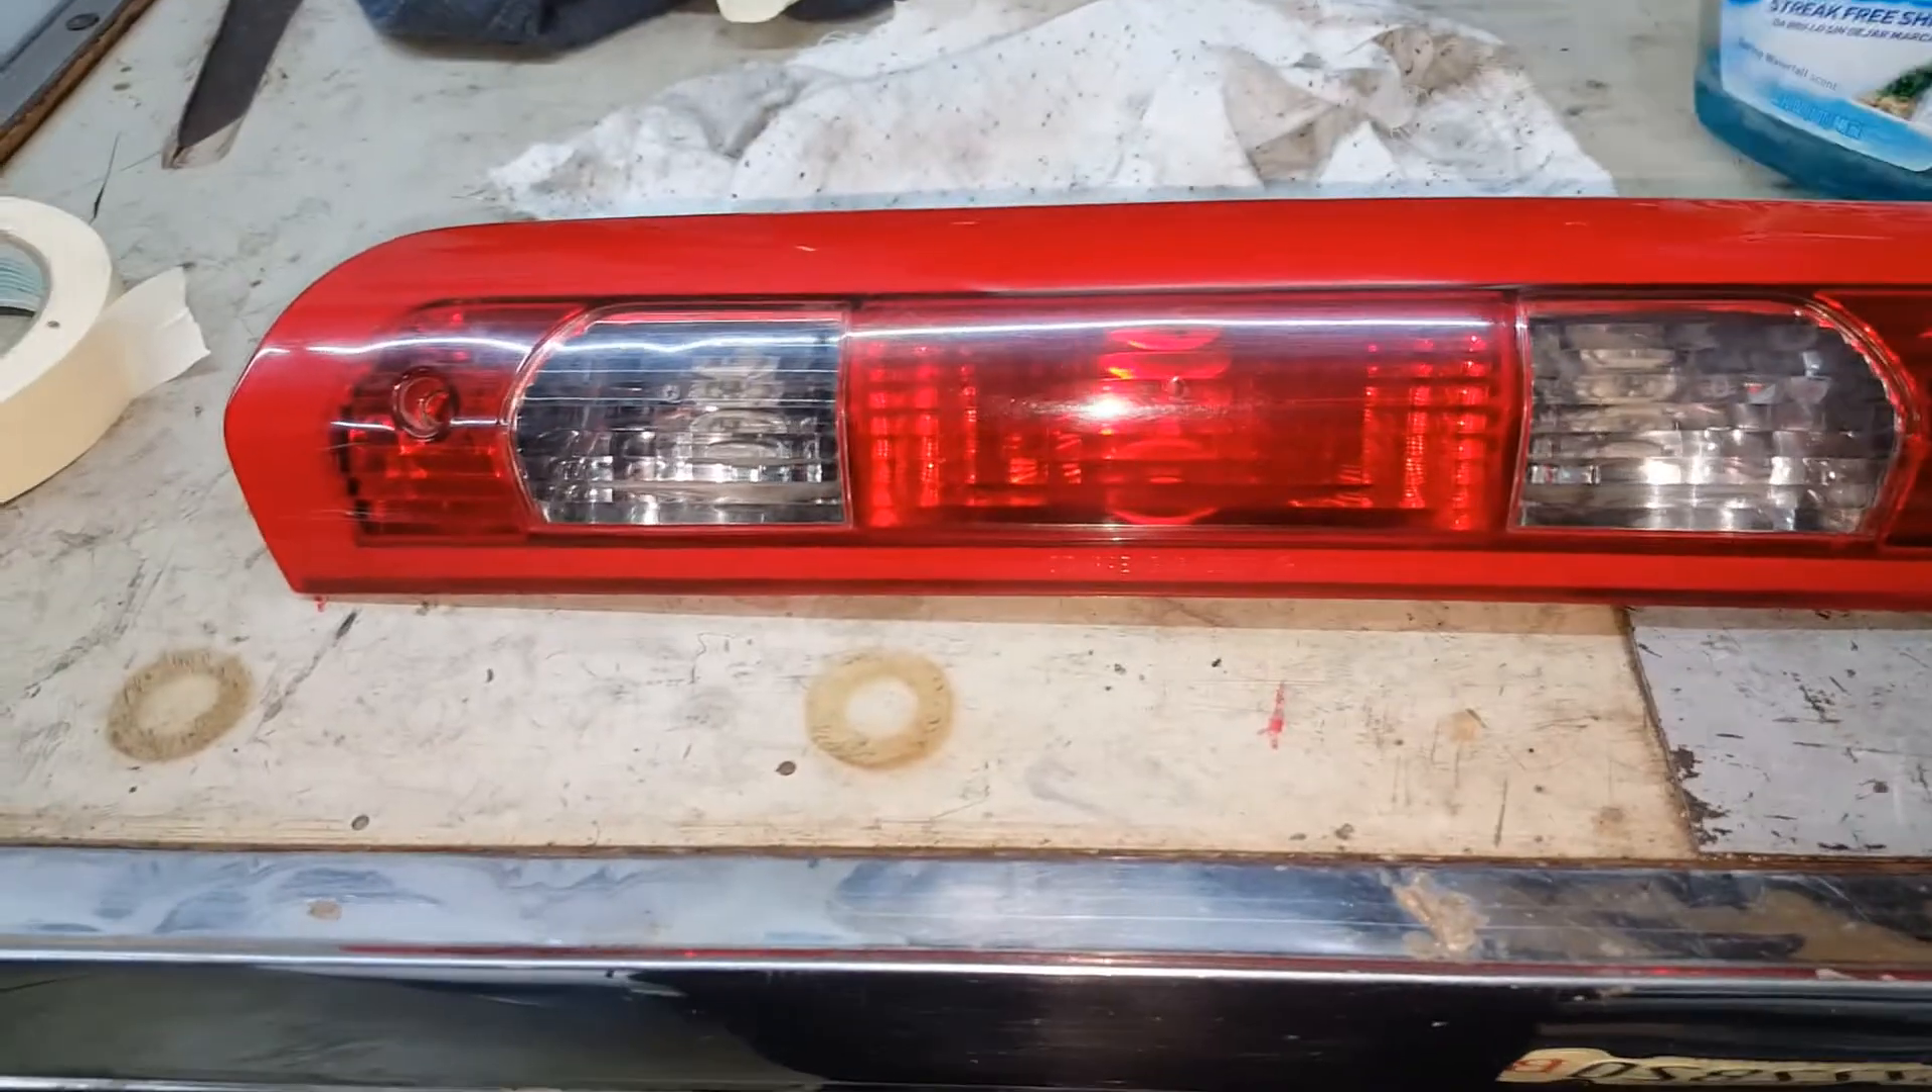So I had the 3rd light removed from the truck's cab.